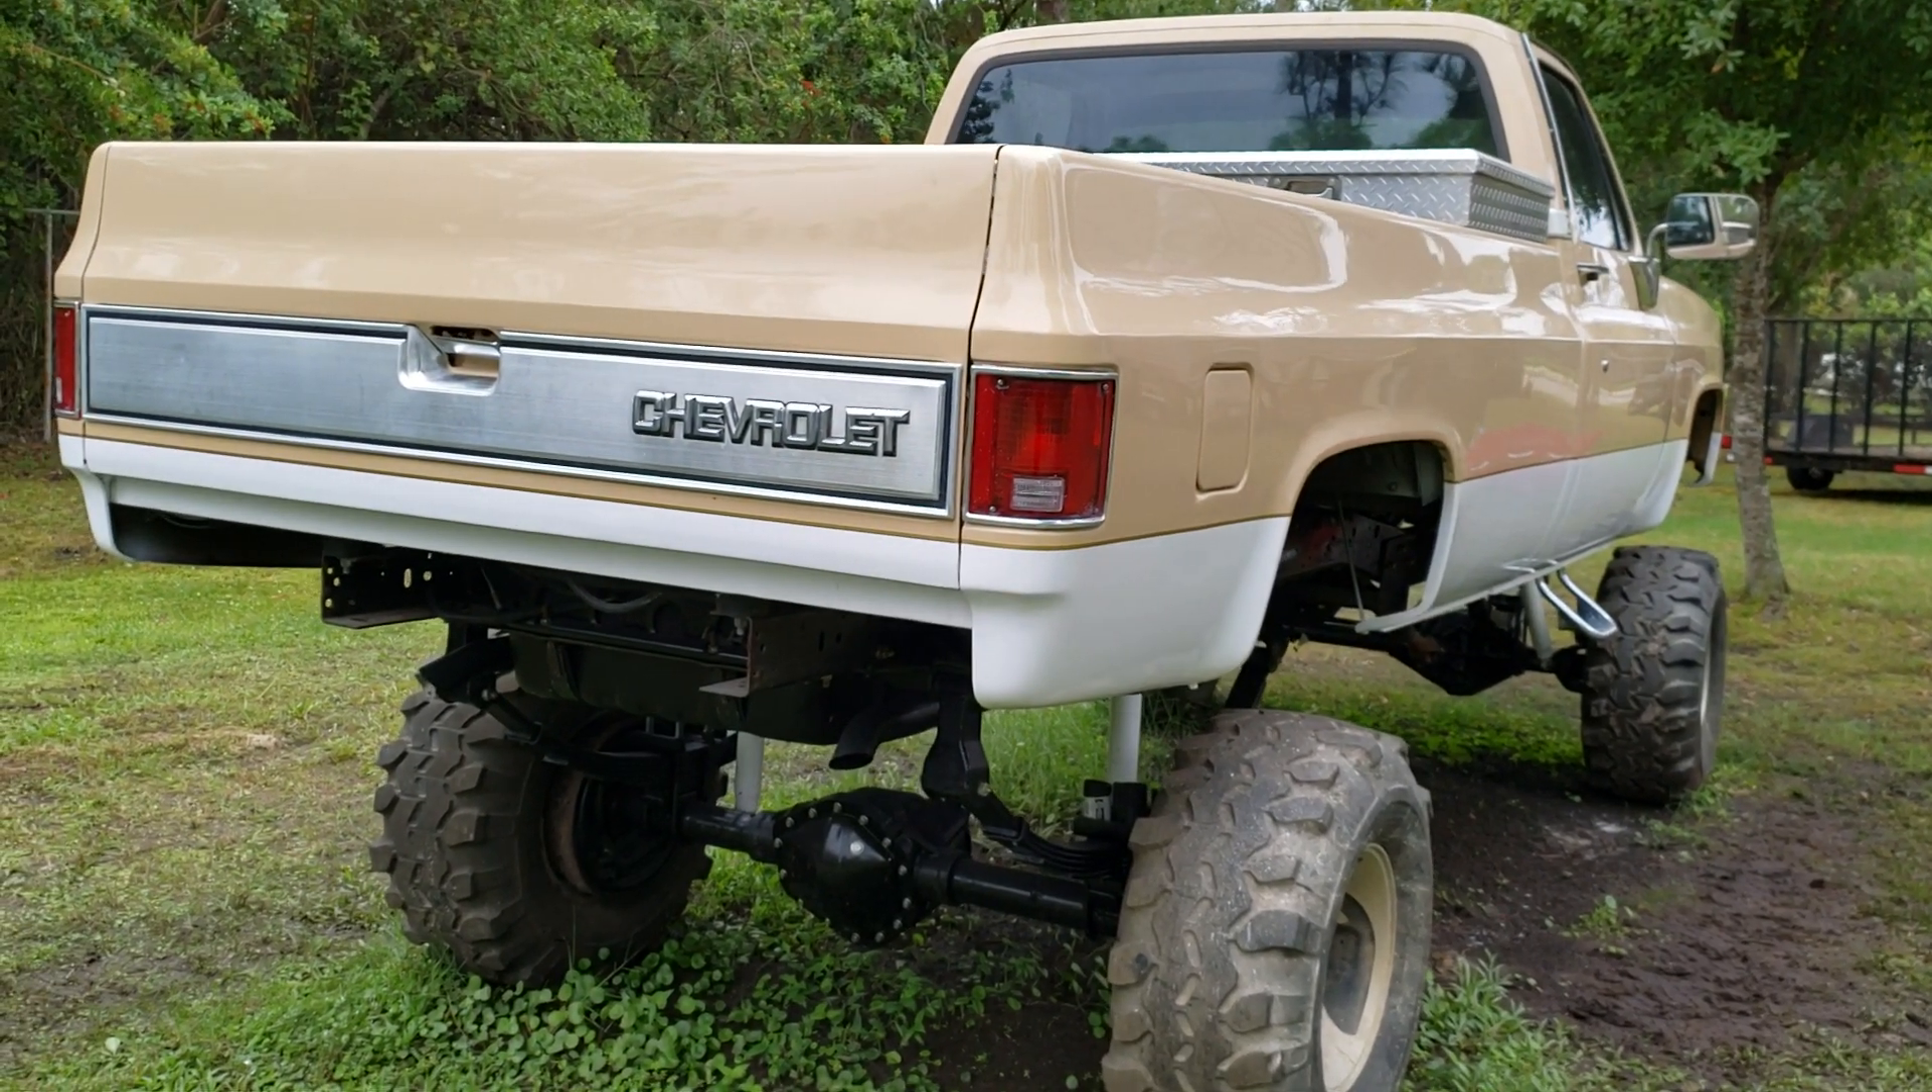I just got to put the bumpers back on.